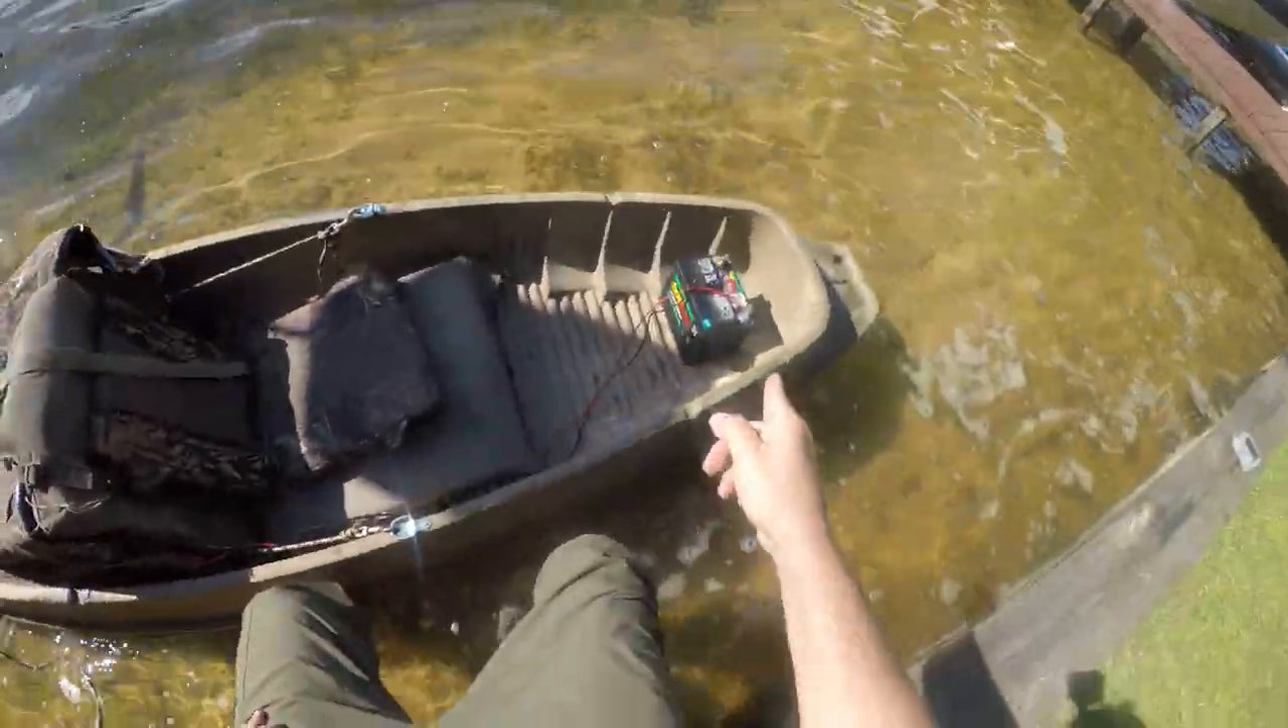Got the battery all the way up at the front to help with weight distribution.